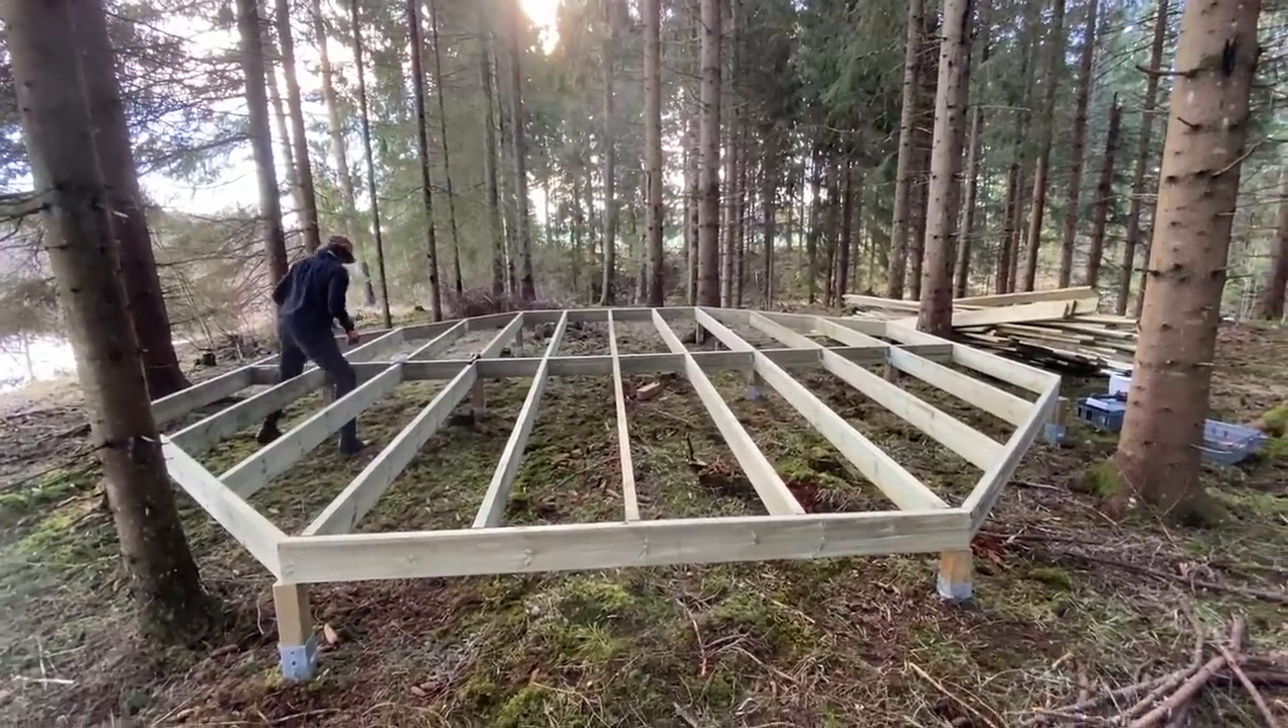Okay okay first platform done for now we've got the cladding to go on but what we've found as we've tightened this all together the corners have just come up perfectly.